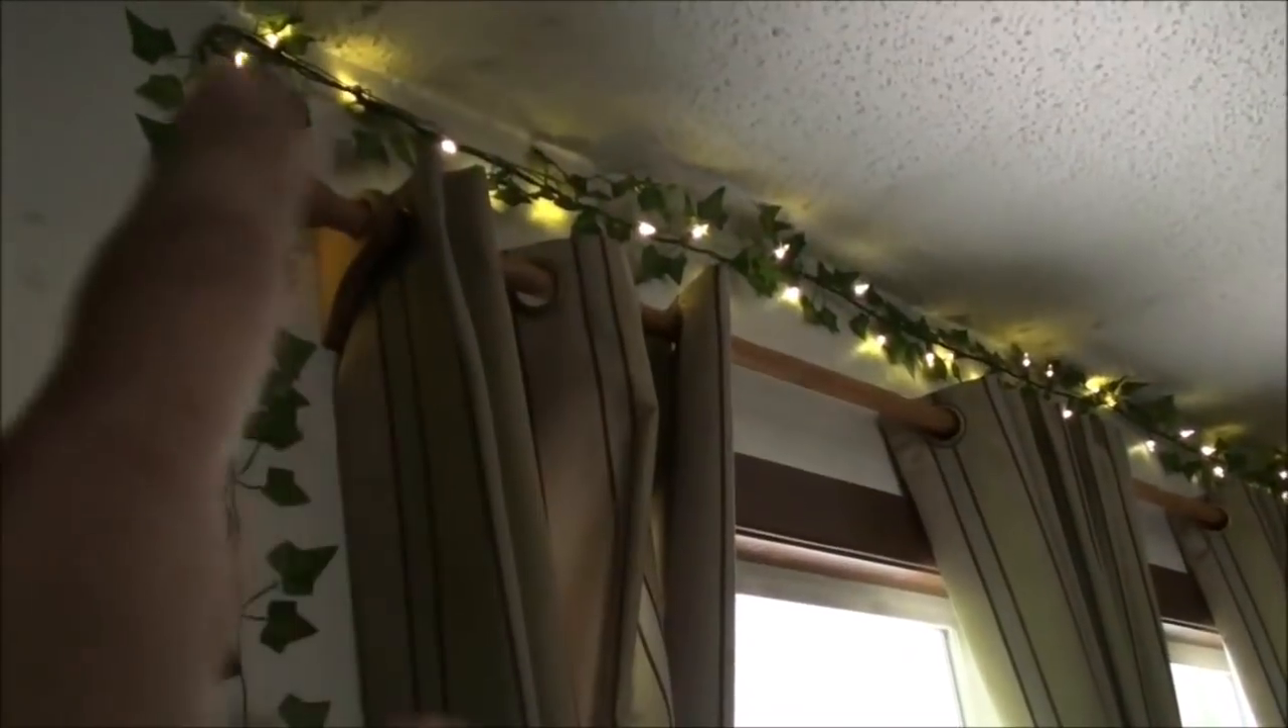Well mr. rain got the curtain rod put up and we put the curtains on and I'm really liking the way it looks.